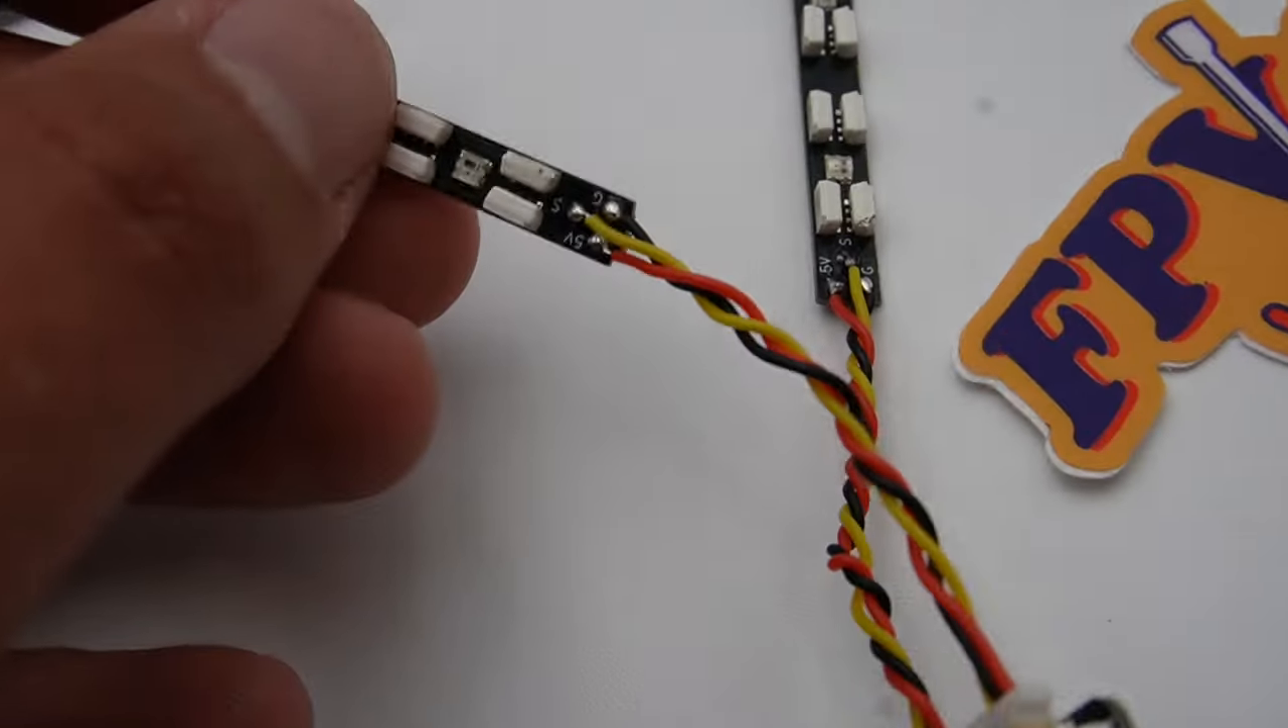Got the LEDs side soldered up.